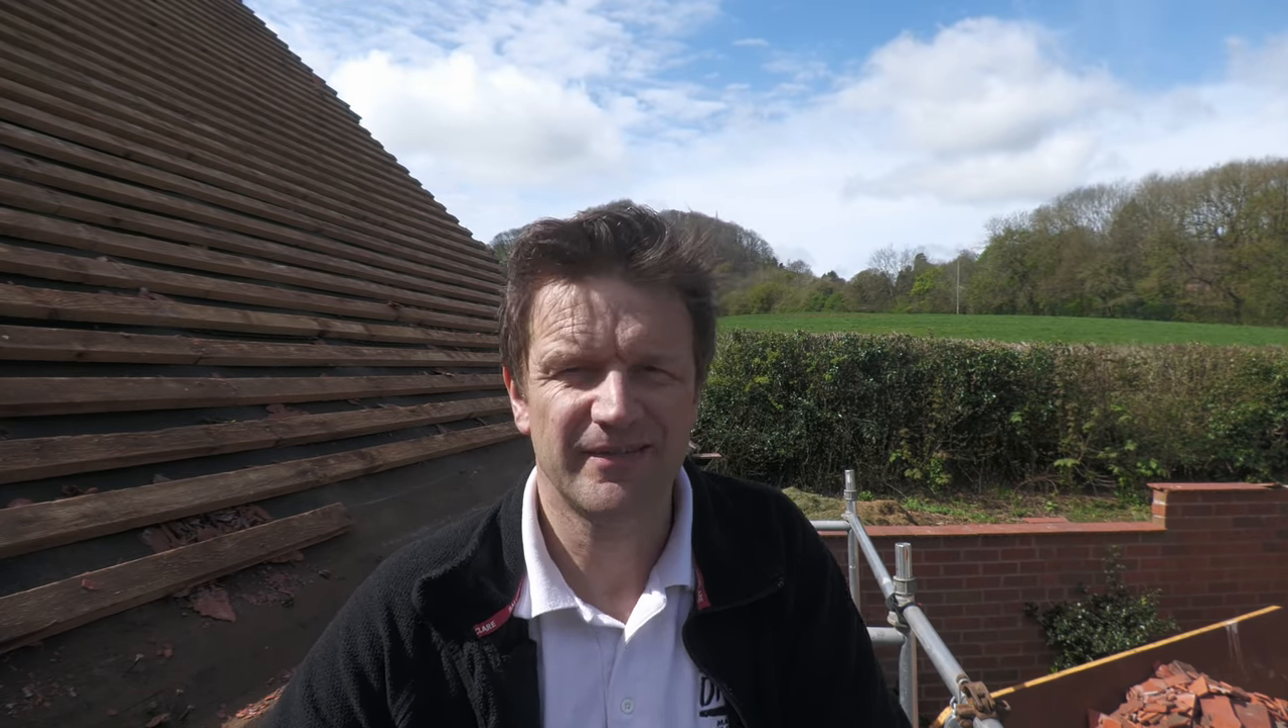Now i haven't started ripping off these battens yet.